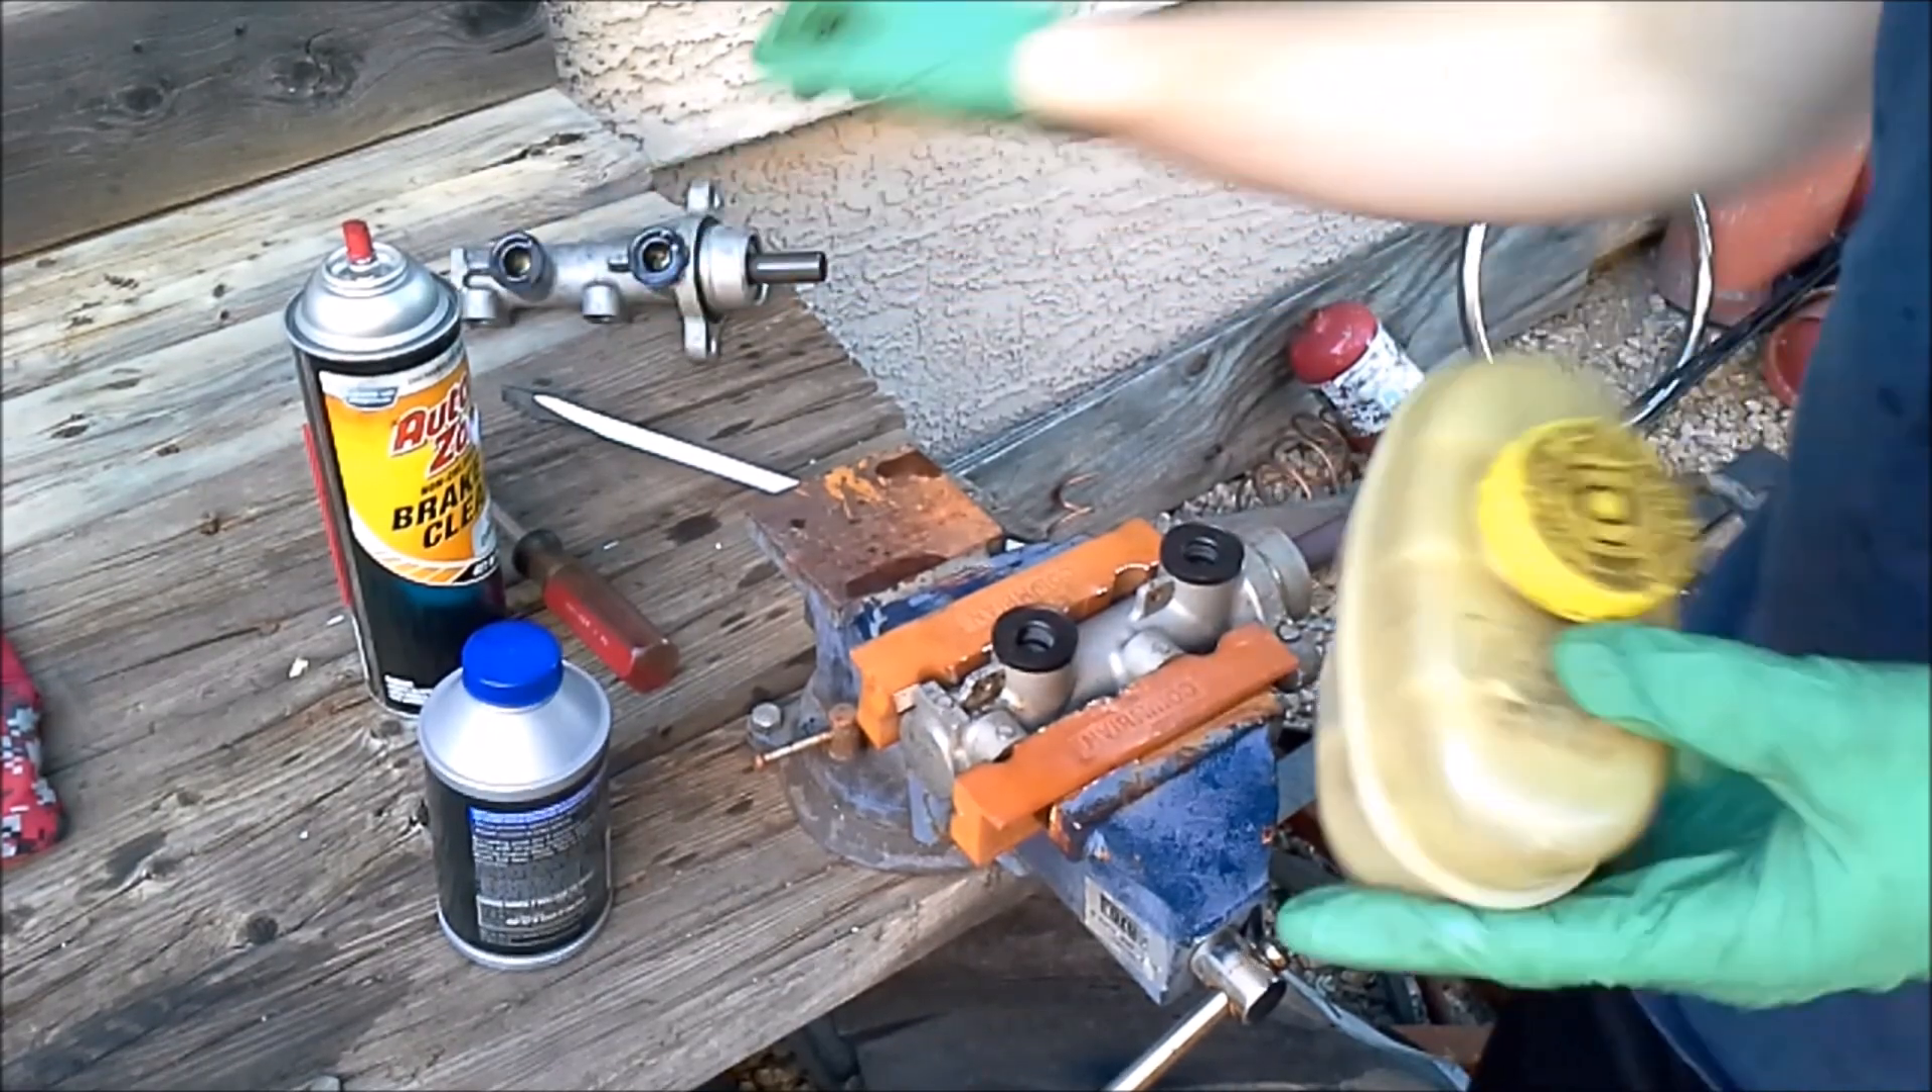So finally, after a few minutes of pulling and wrestling with it, we got the reservoir off the old master cylinder here.